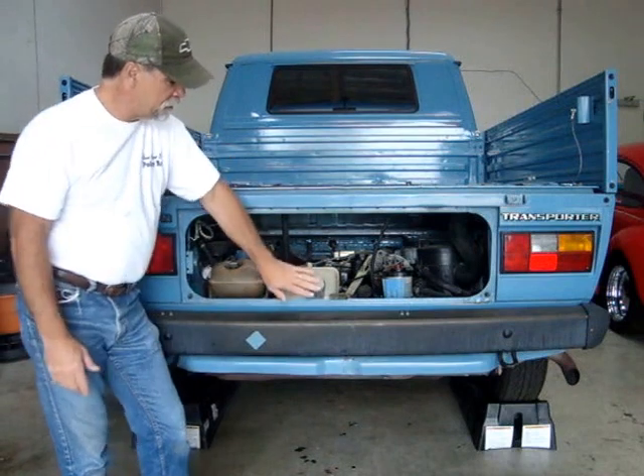We've removed the engine compartment door, which allows us access from the side, and we have it up on ramps, so we have access from the bottom.